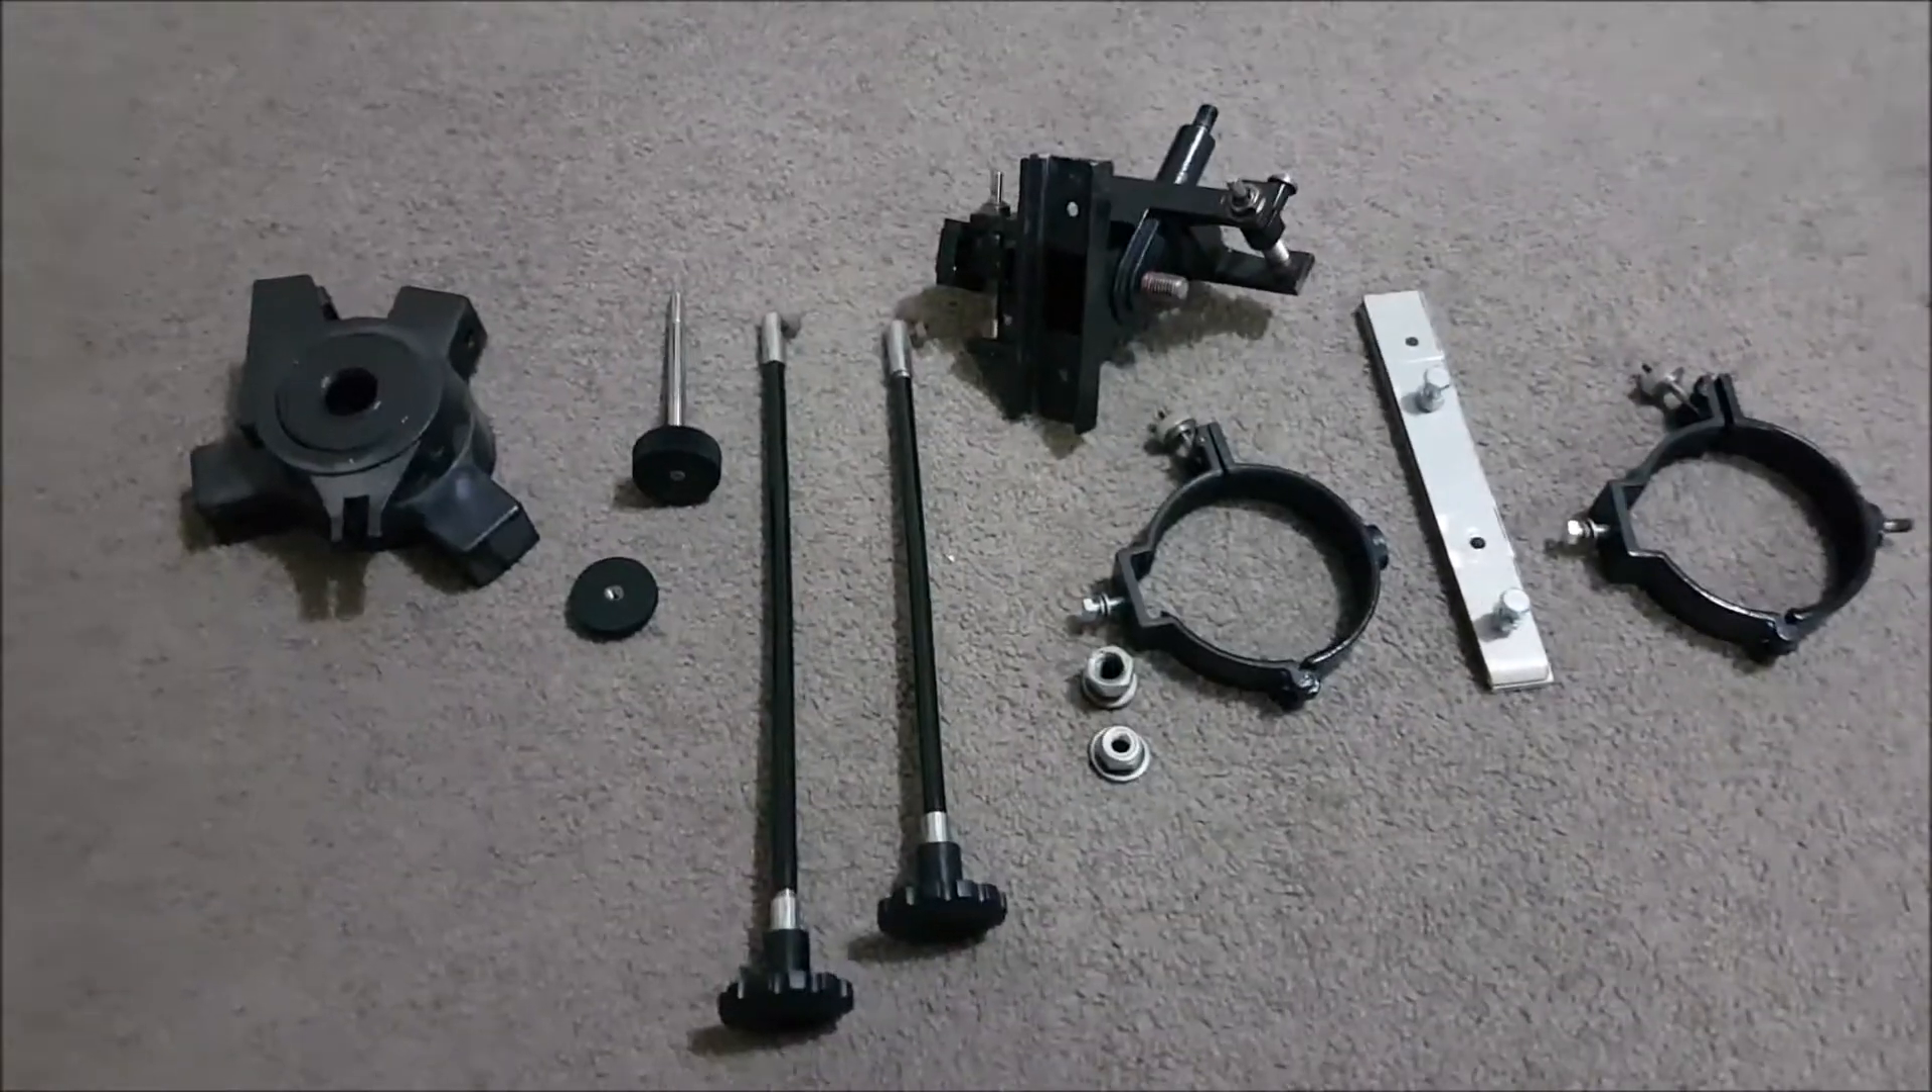So I finished taking apart as much as possible of the mount.